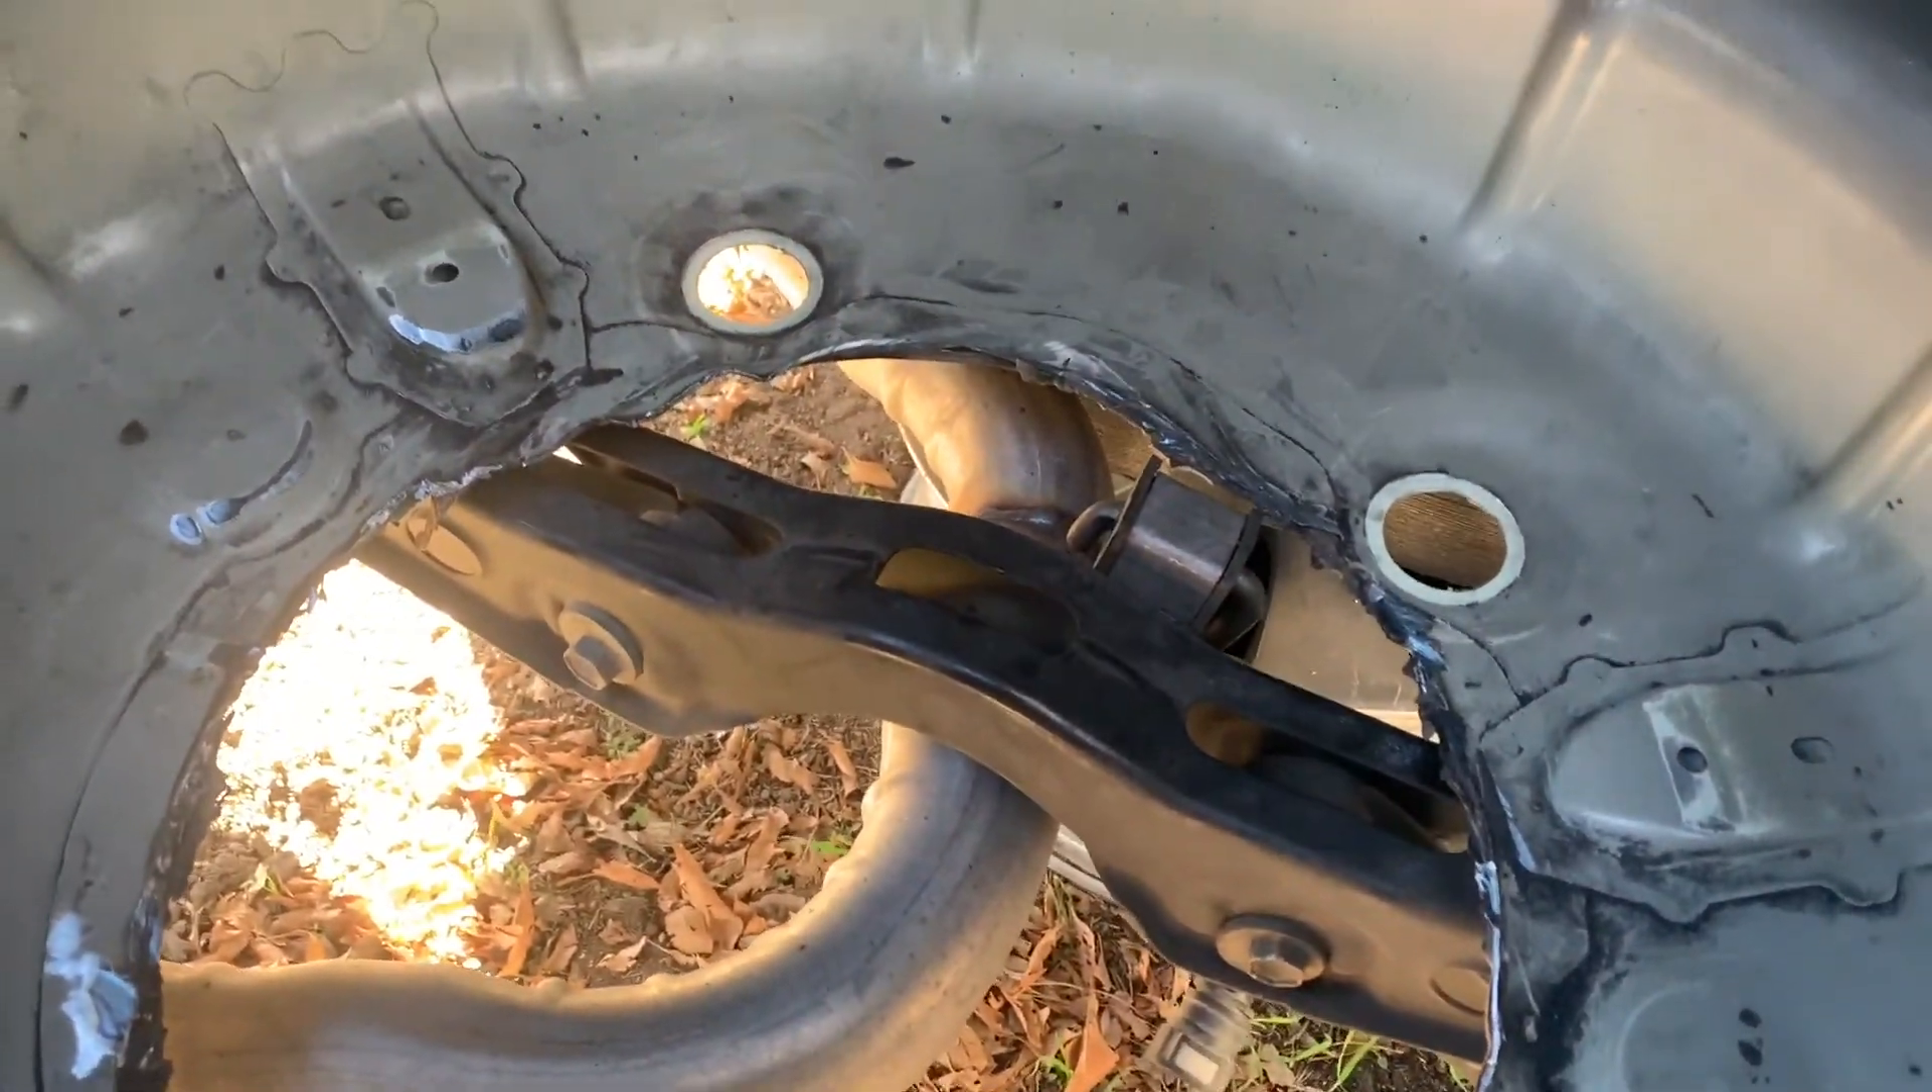But um yeah i mean i'm moving along nicely and i don't know if i showed y 'all yesterday but i got the hole cut out here now now i'll just need to get a plate welded in.